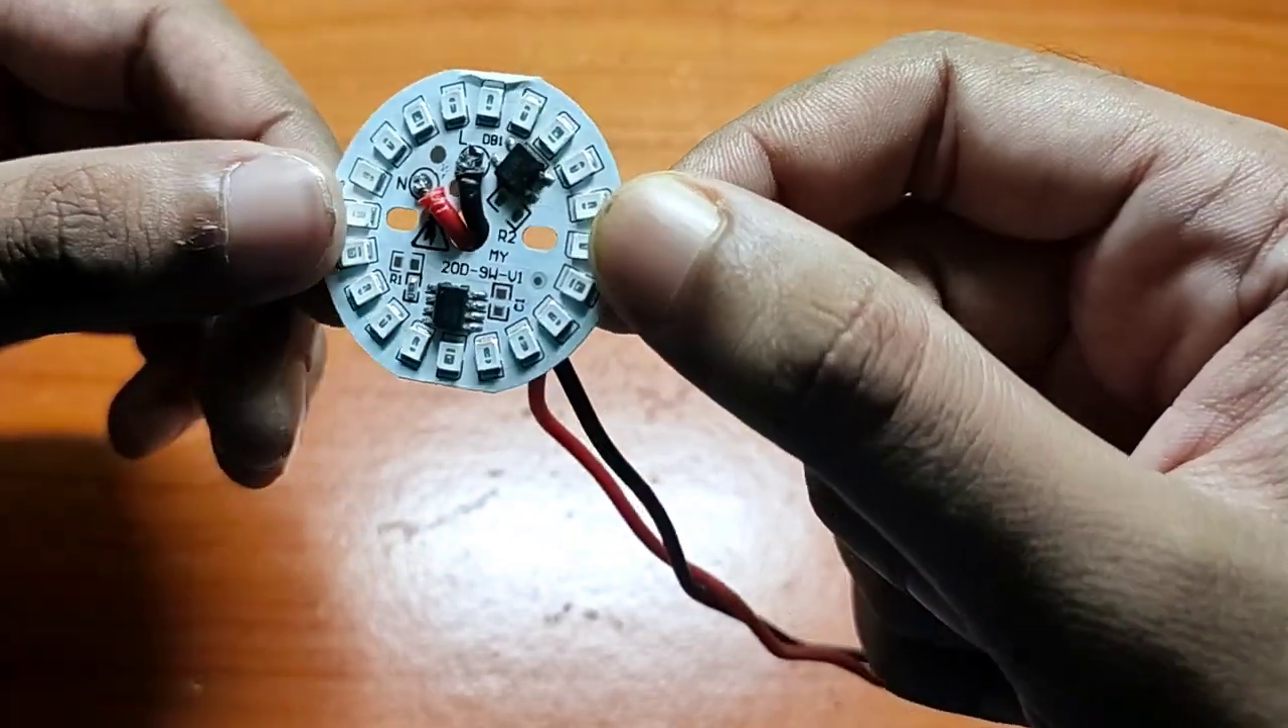यहां पर देख सकते हैं कि इसमें मैंने वायर कनेक्ट कर दिया है।